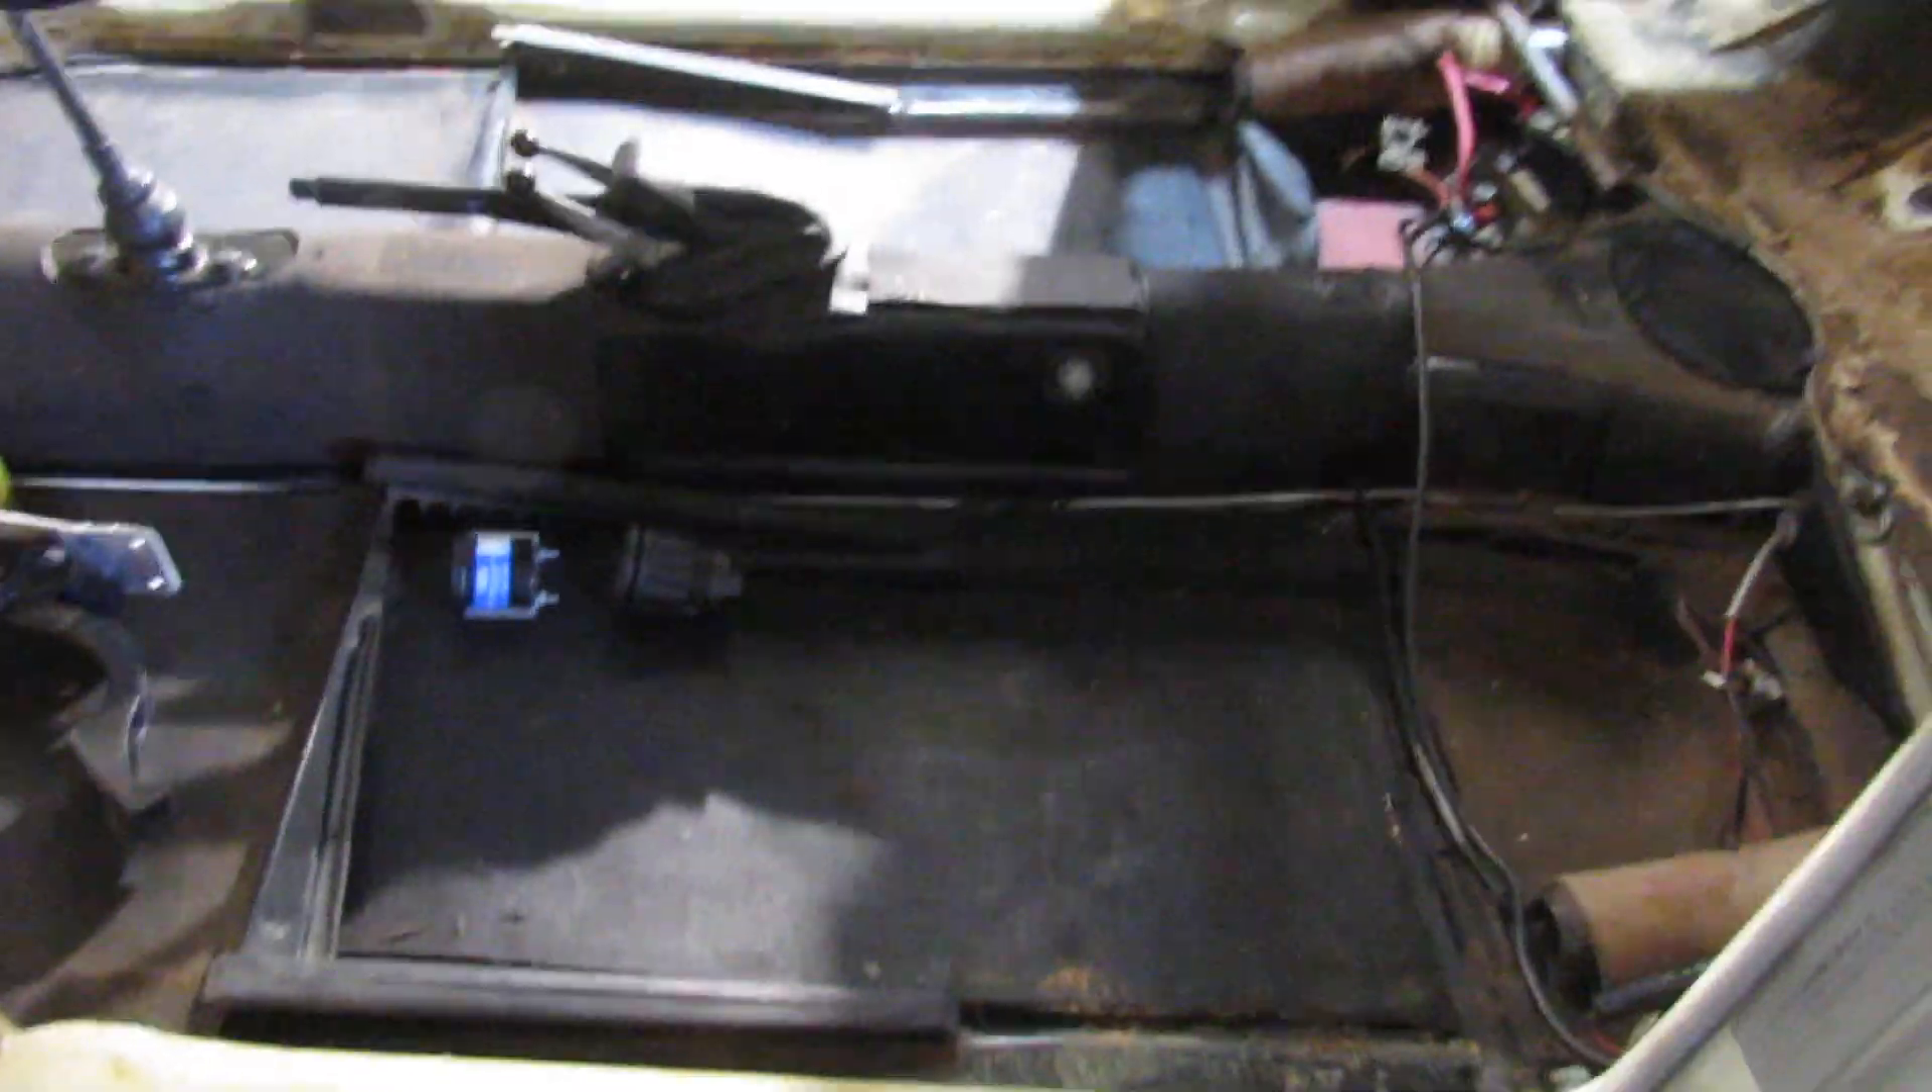As you can see in the inside of the car, I've stripped everything out of it, including the seats, carpet, and so forth.